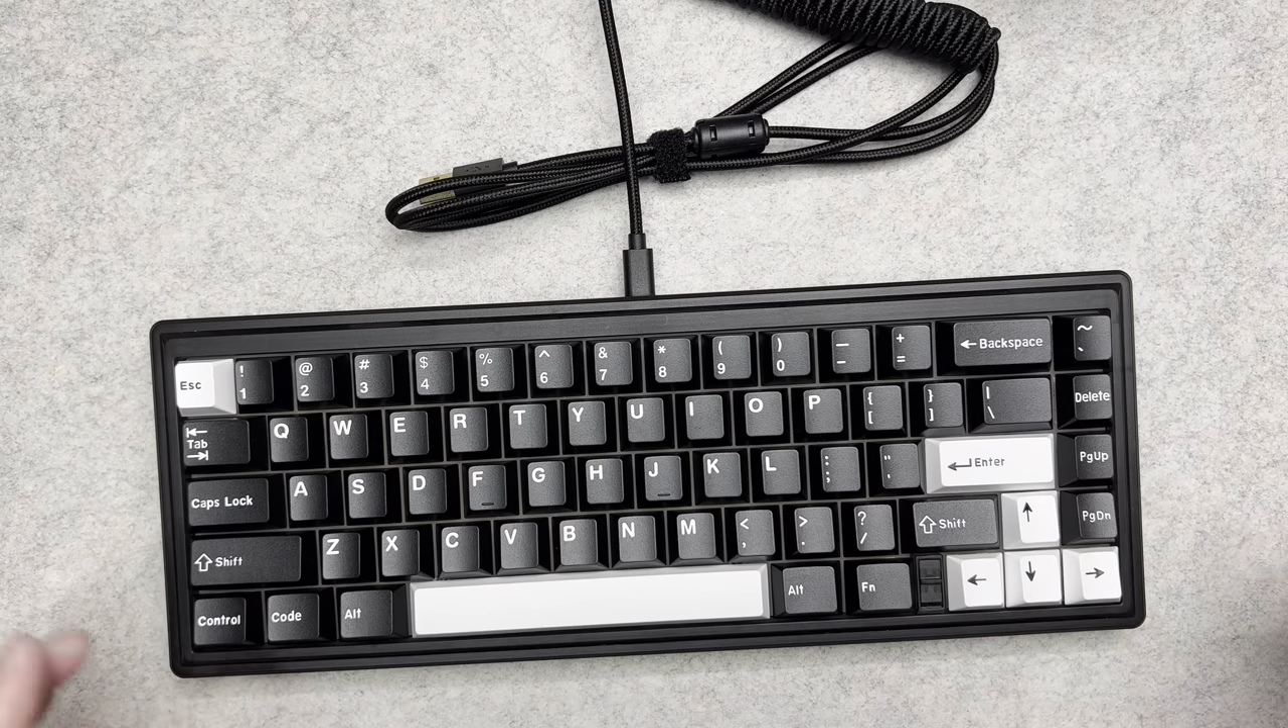Okay, guys, so I have installed all the keycaps, and this looks so nice.